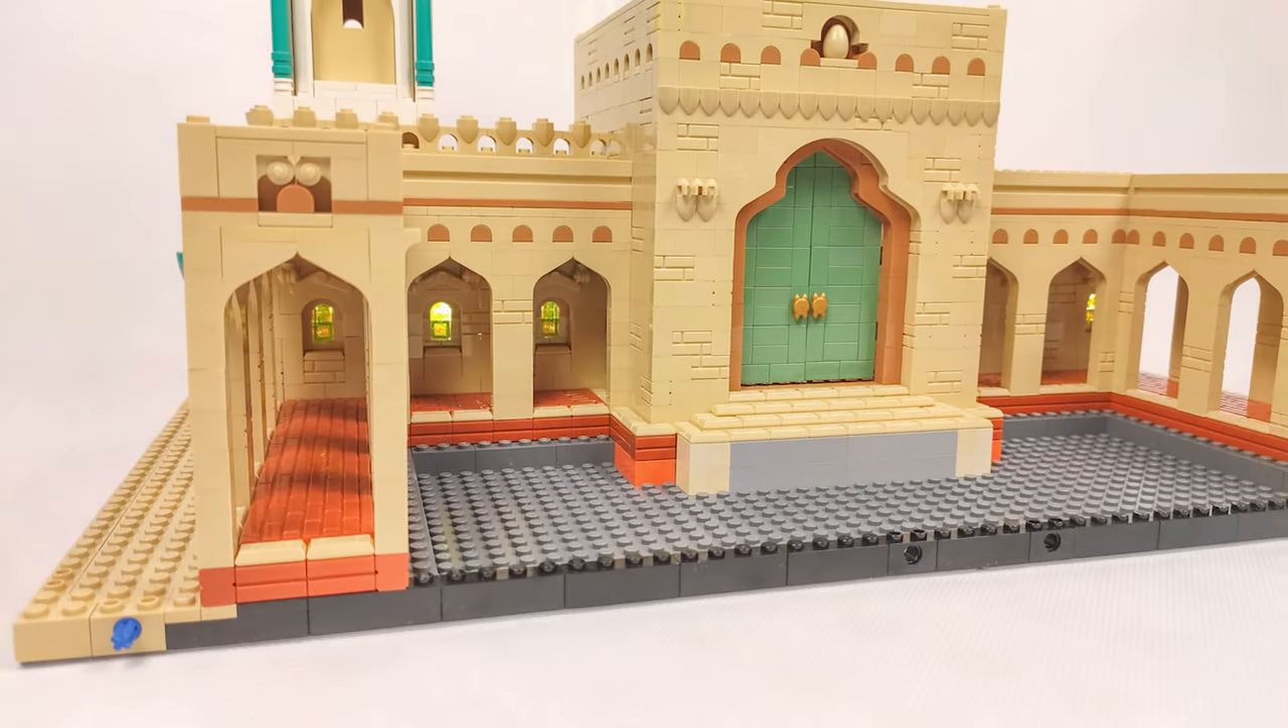The only thing left here is to make a mosaic on the floor.